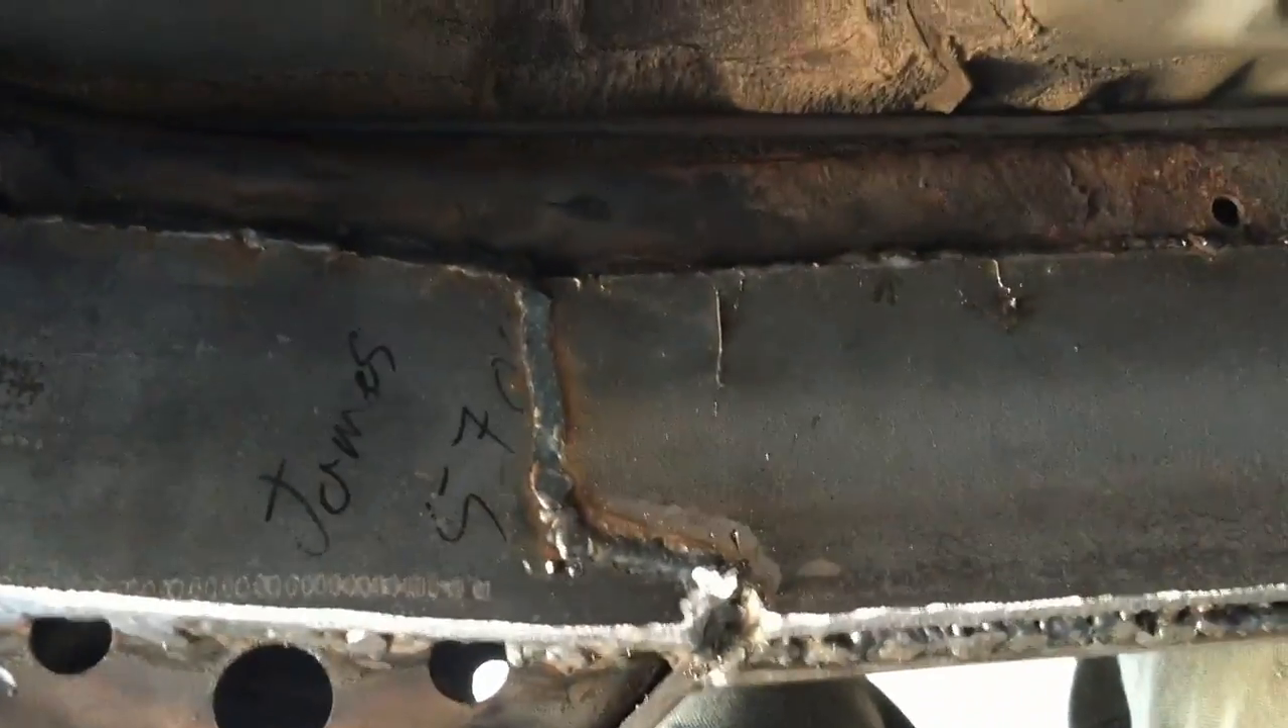That's the piece welded up.